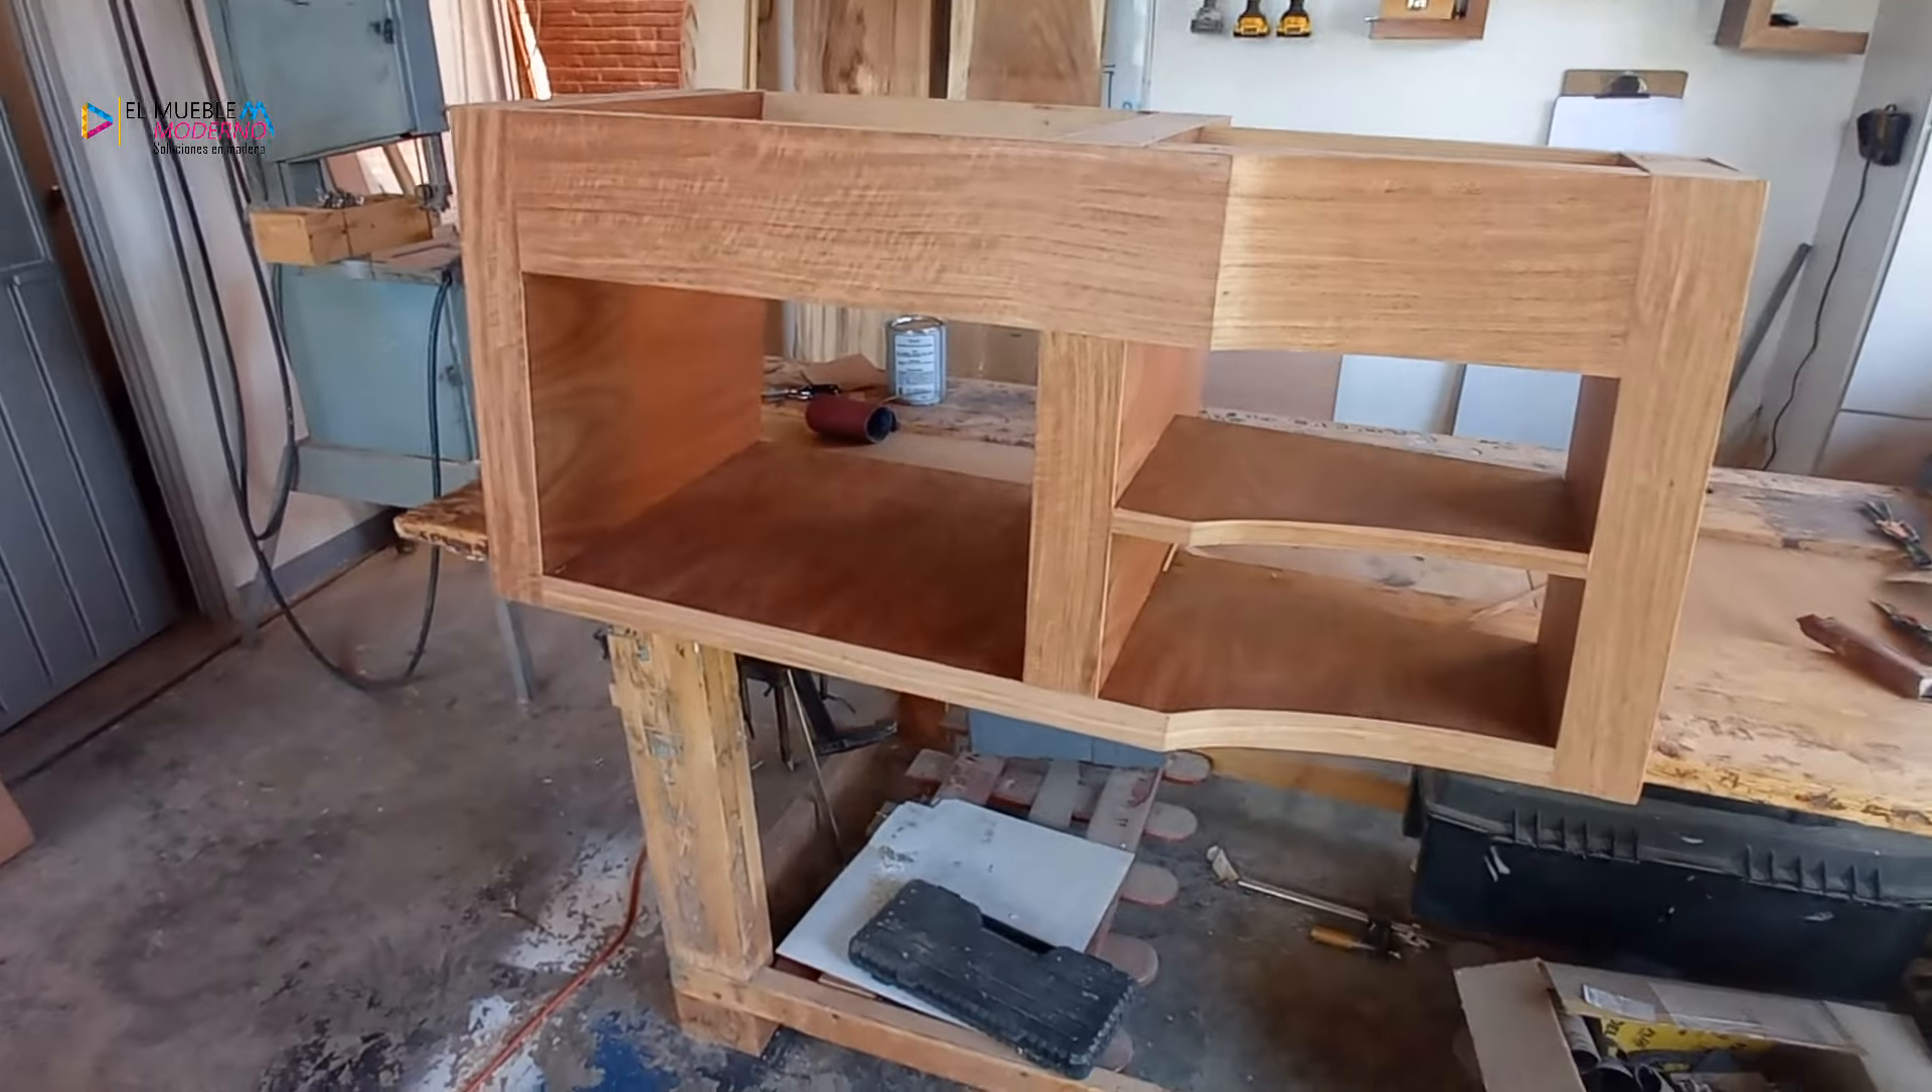Venga amigos, pues tenemos terminado el mueble, ya tenemos enchapado todo el frente de nuestro mueble, así es como queda, vea, ya tenemos el entrepaño incluso también, así es como queda.